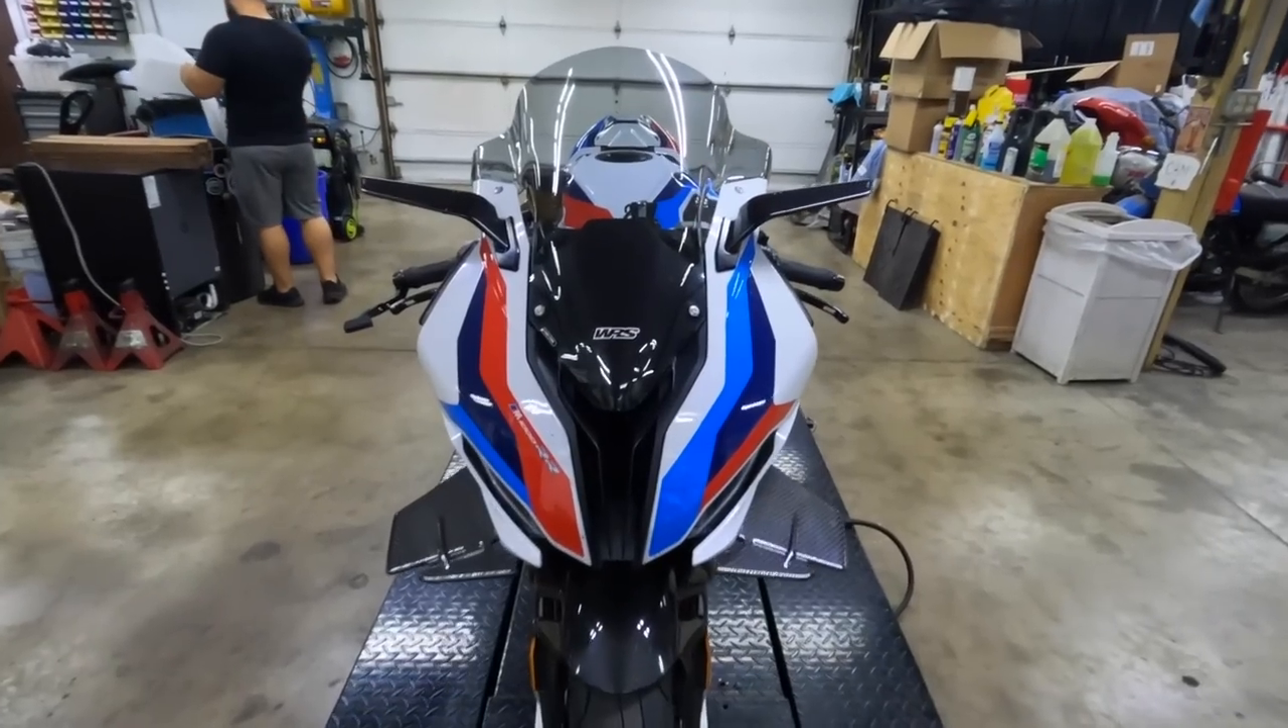Windscreen is completely installed.